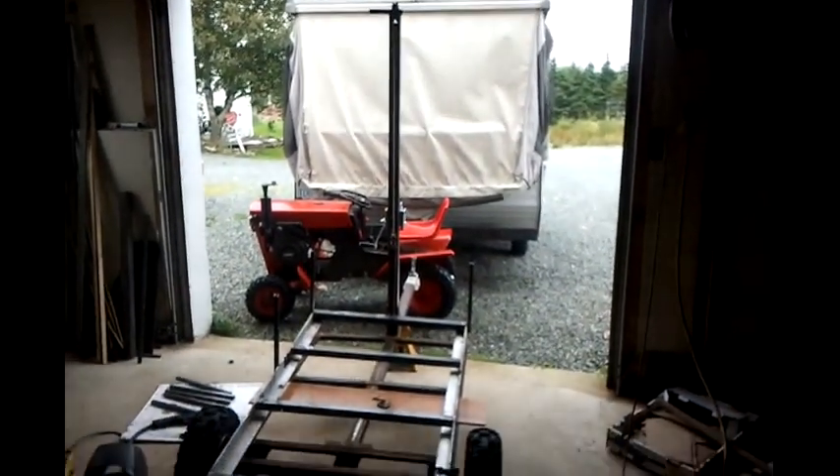Well I already put the lift mechanism on my trailer.